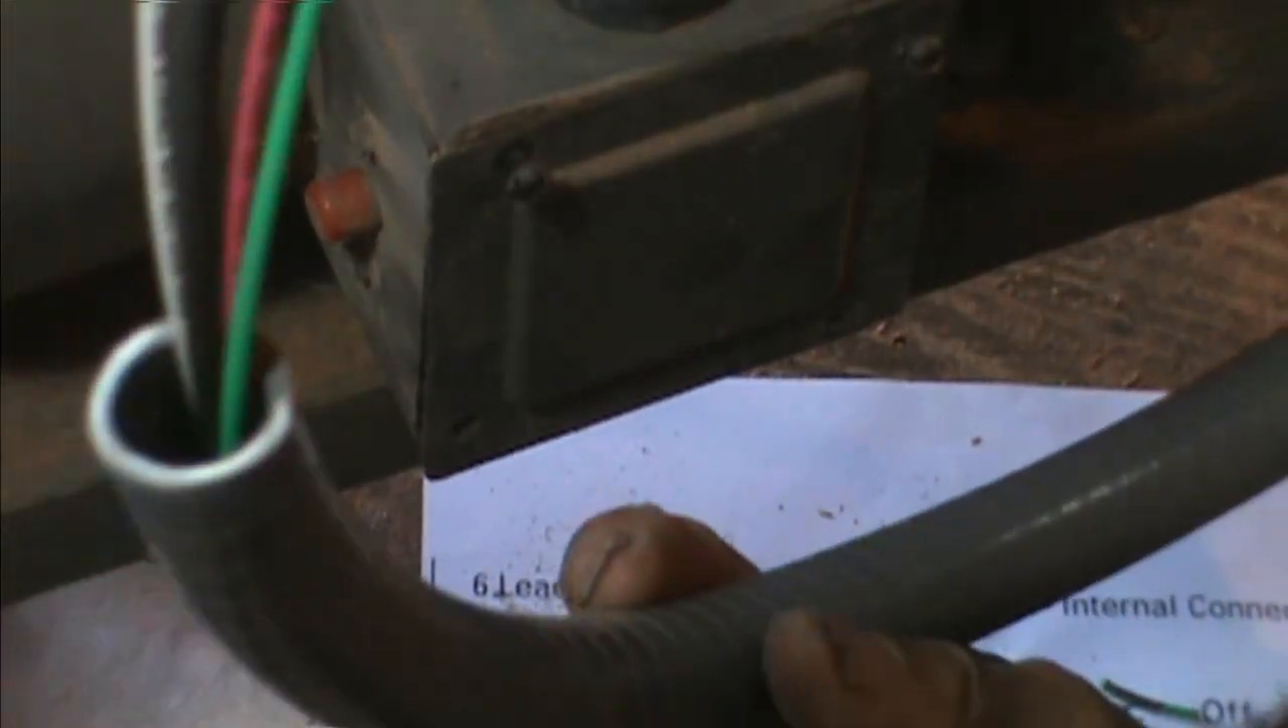I have all the wires coming up out of the other end of the pipe.